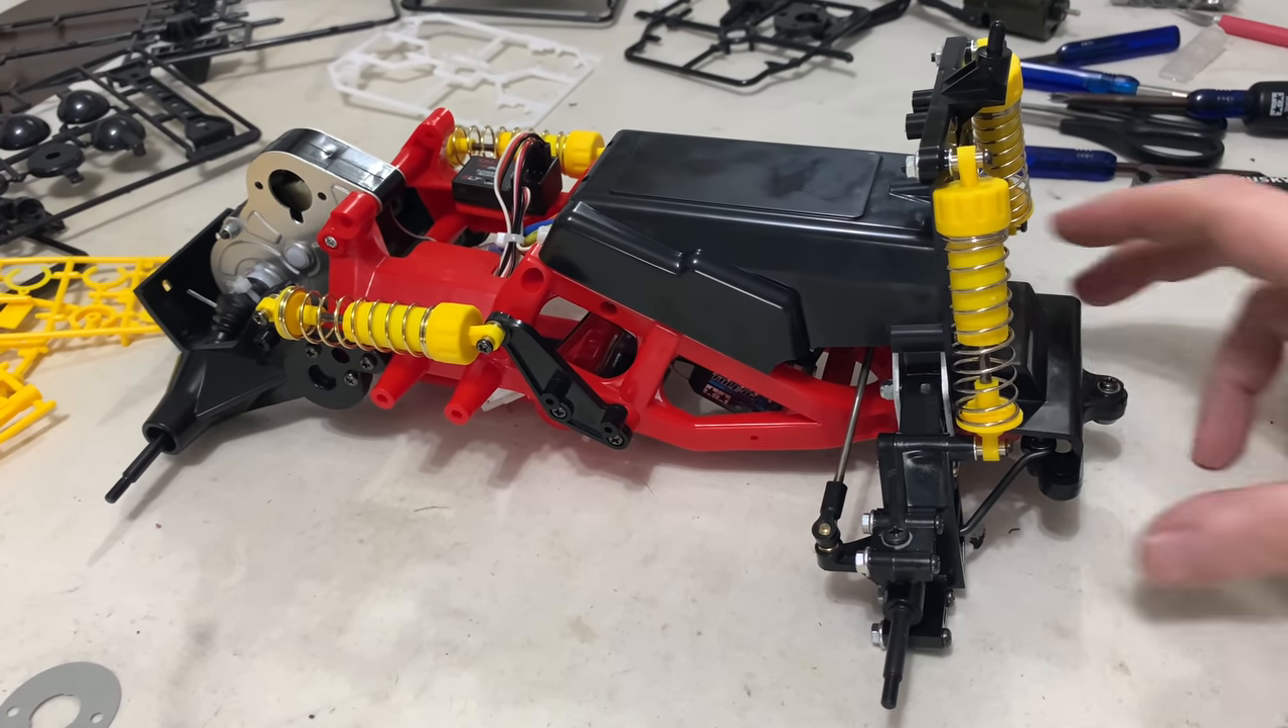Shocks are on.